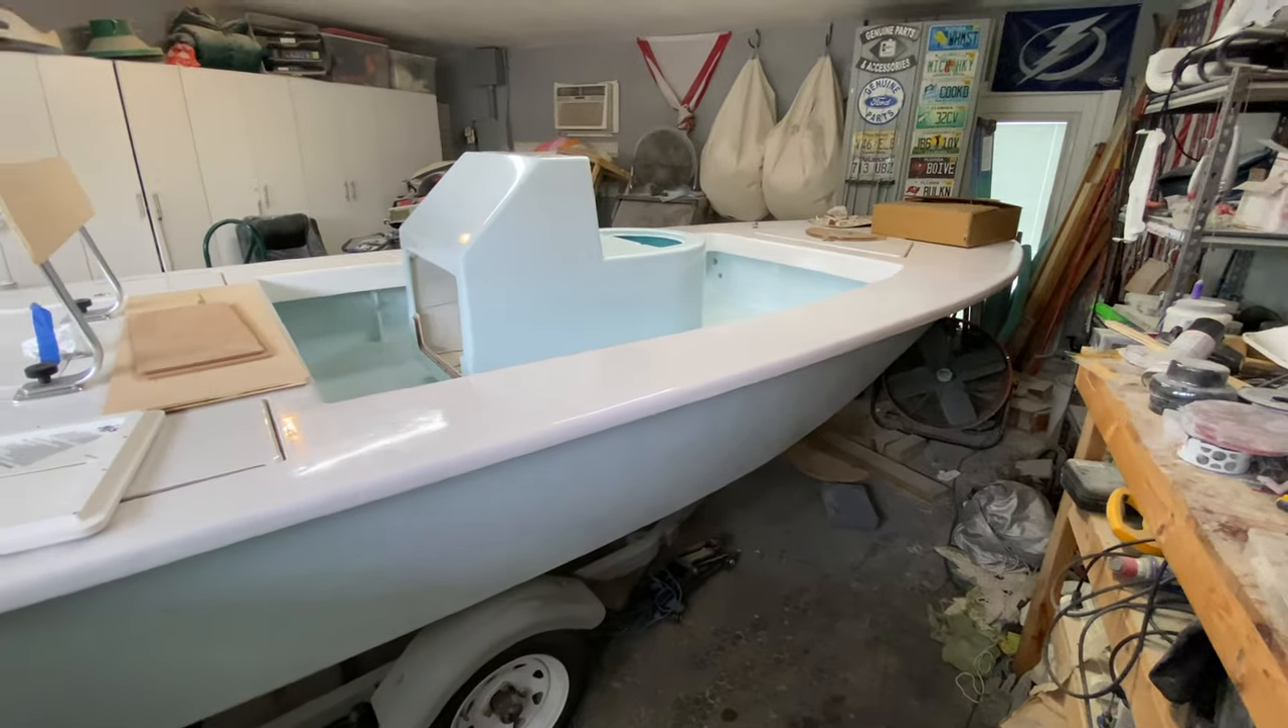I gotta put the rubber rail on still so there's a couple more things to do but she's water ready.